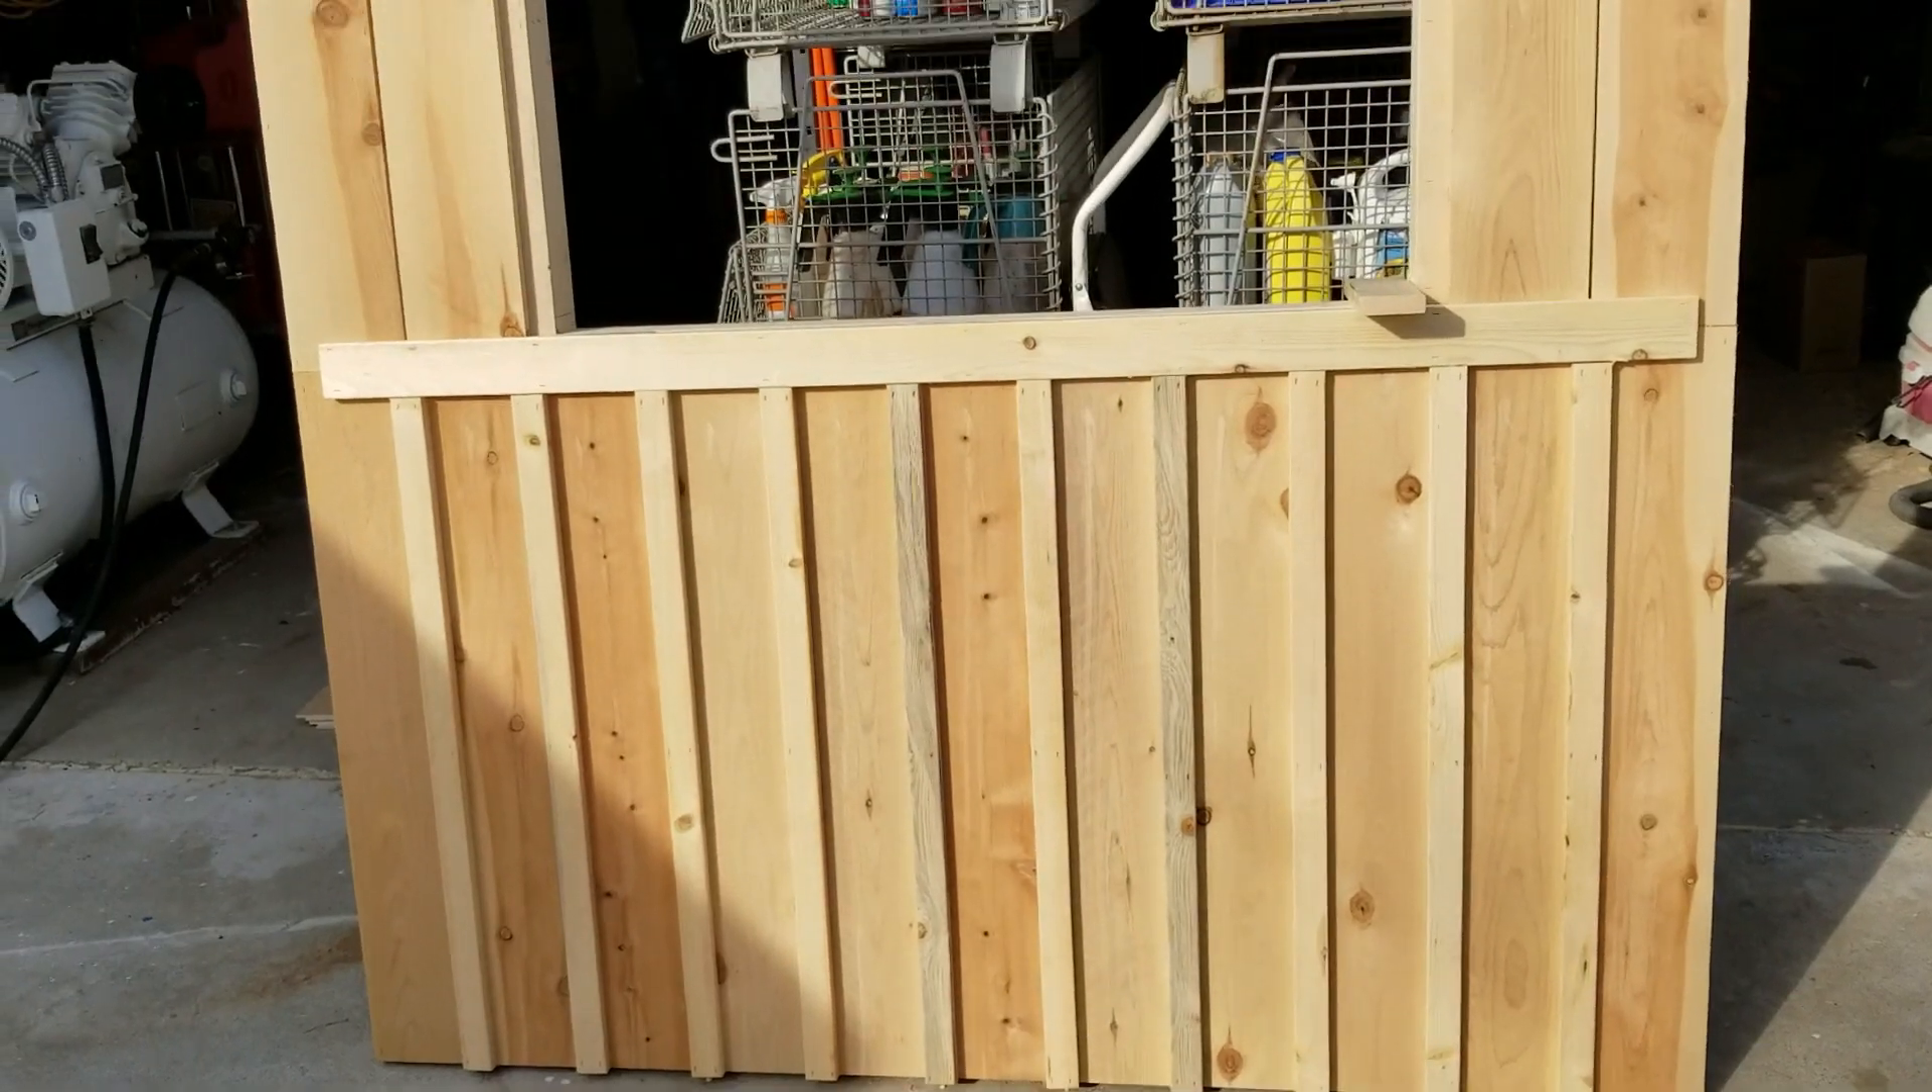I got a one by three trim here underneath where the countertop will go.